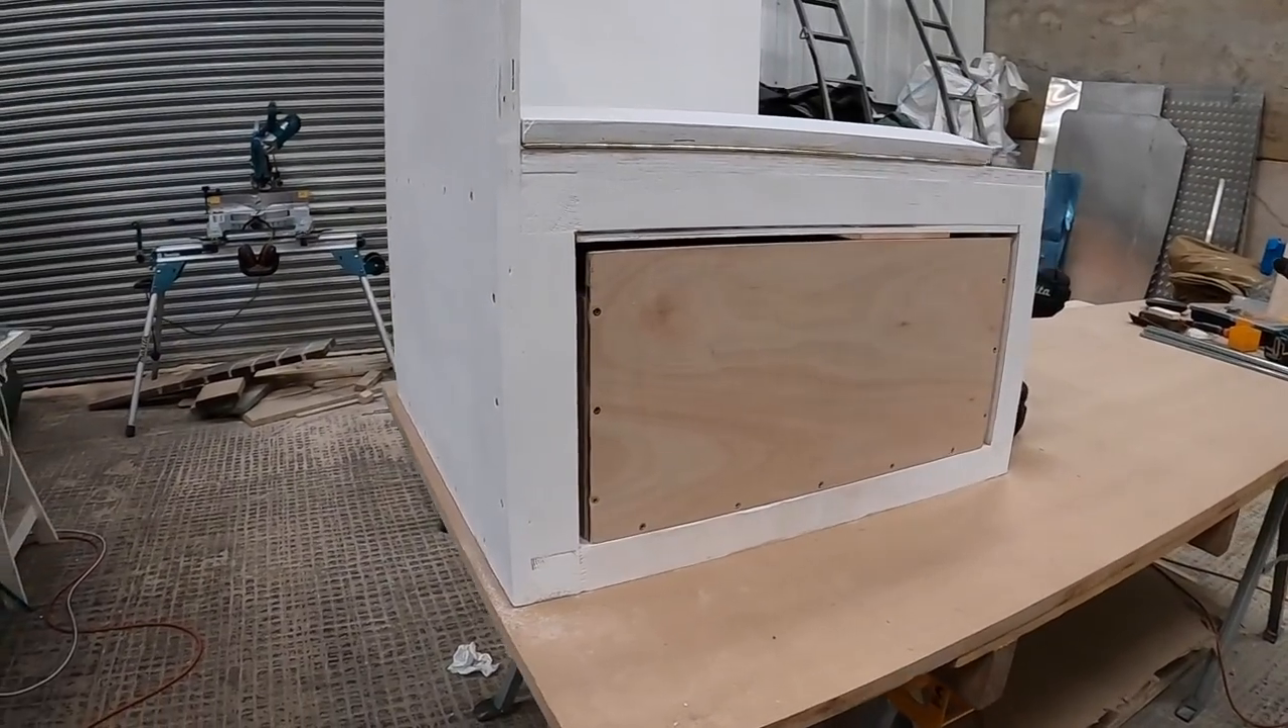Just a really quick test bit of the drawer inside the box and it fits beautifully.